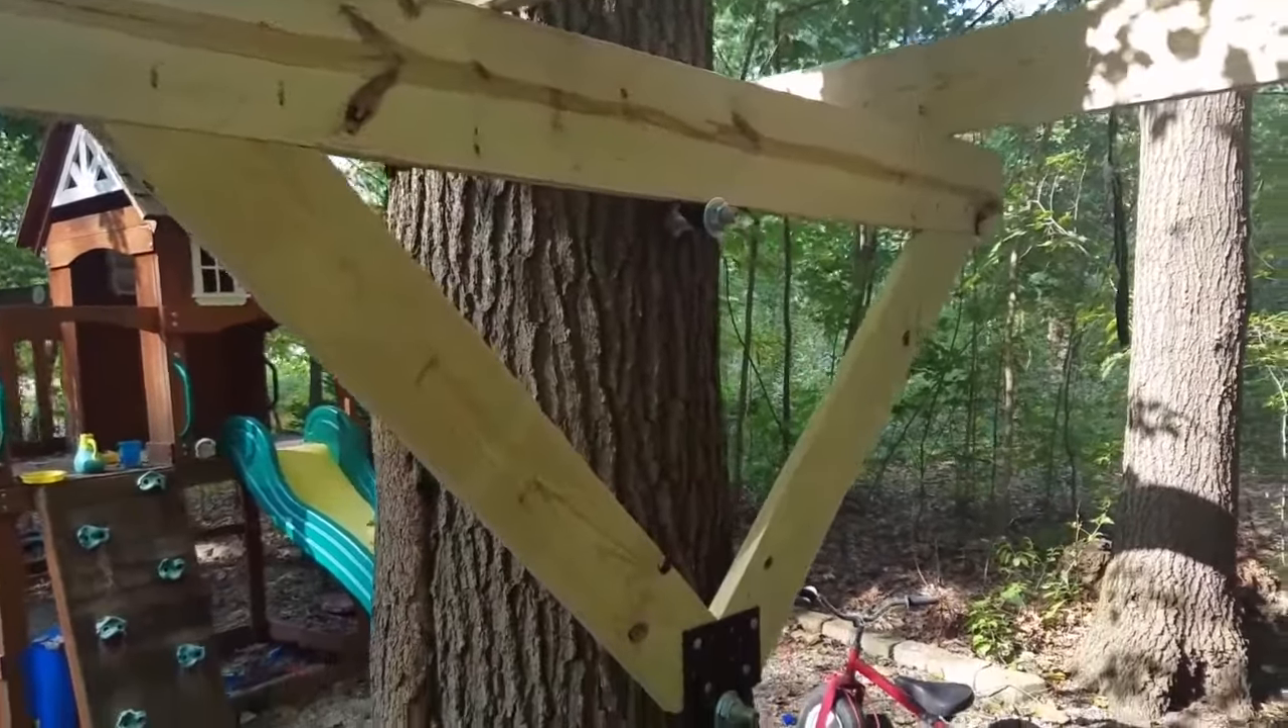Here's the finished support for the first tree of the treehouse.